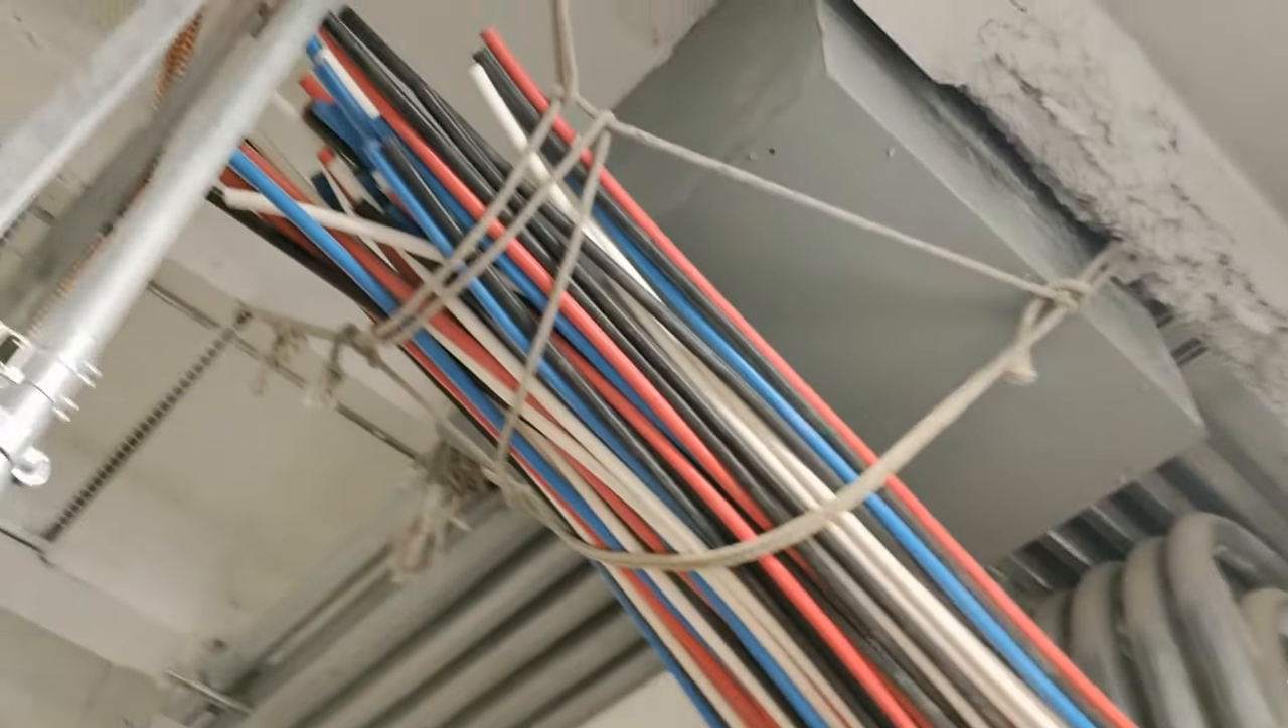These are the main feeds coming from our end box we haven't terminated them yet.